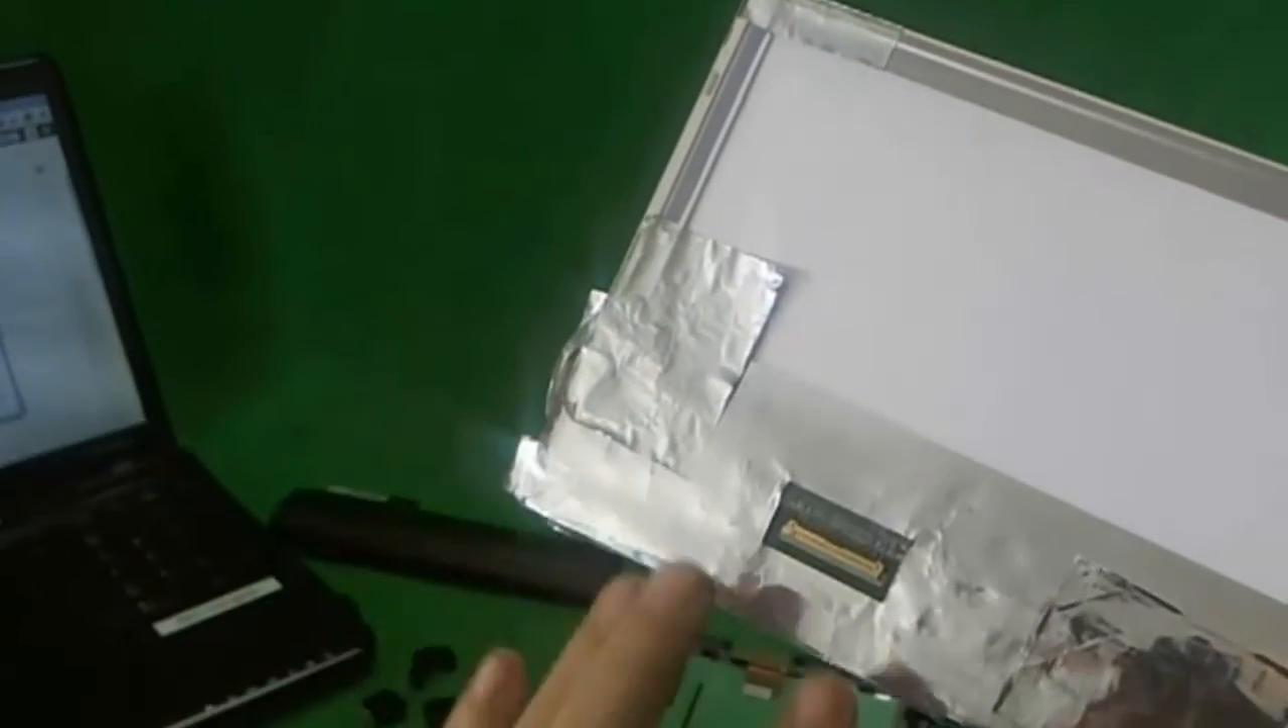So now we have the screen free.